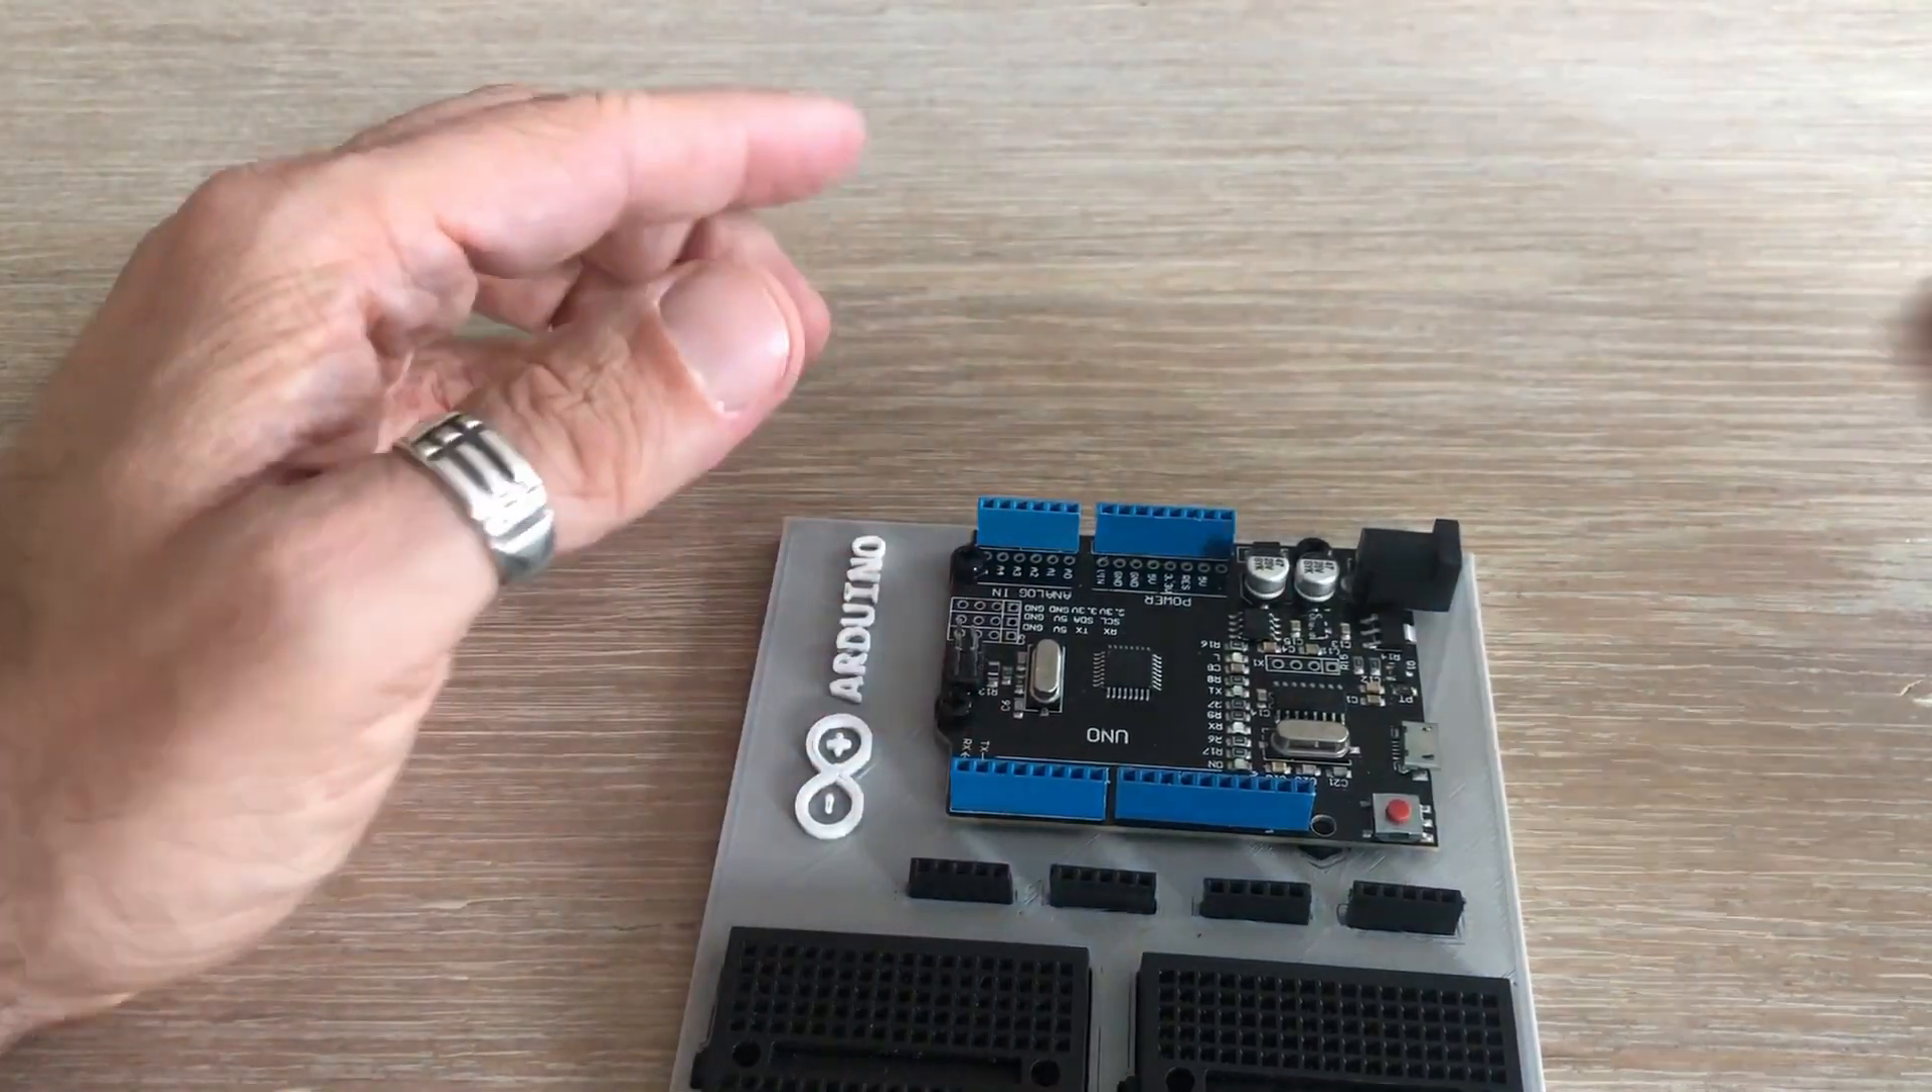I successfully mounted the Arduino and my breadboard station looks really cool.